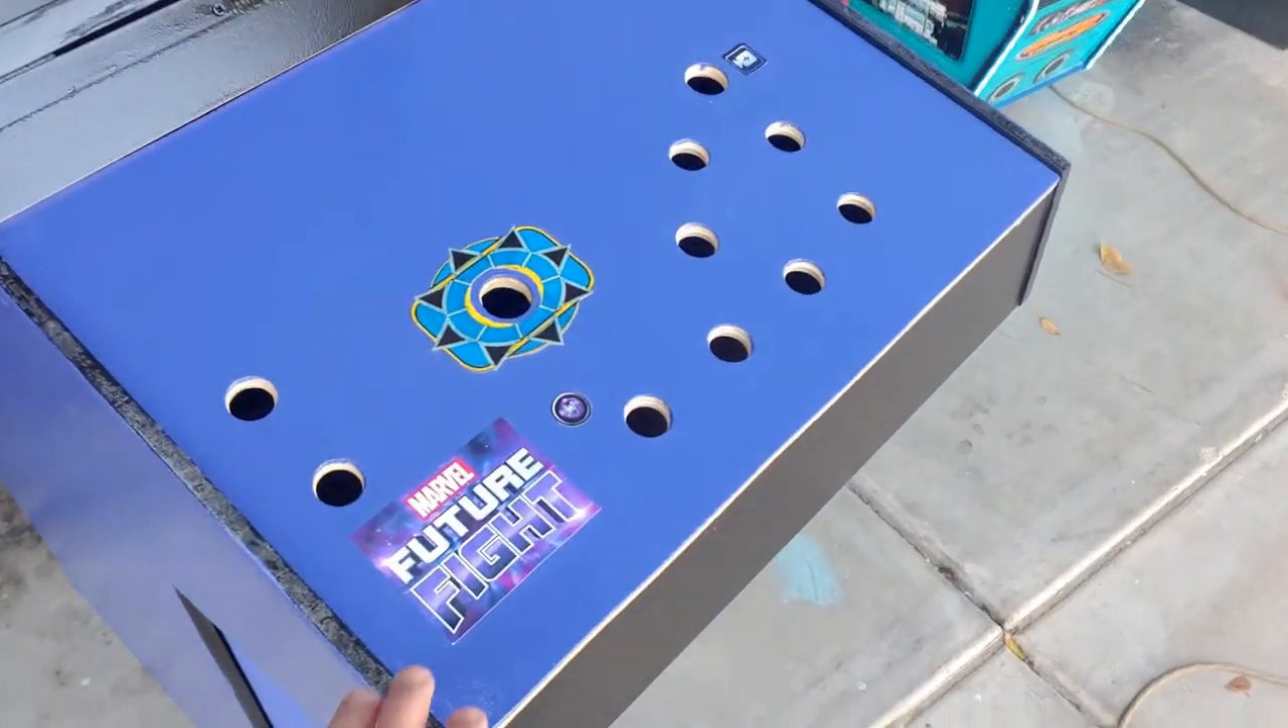We've got our control panel put on I haven't added the buttons or done the wiring but I want to tell you guys really quick about the graphics.